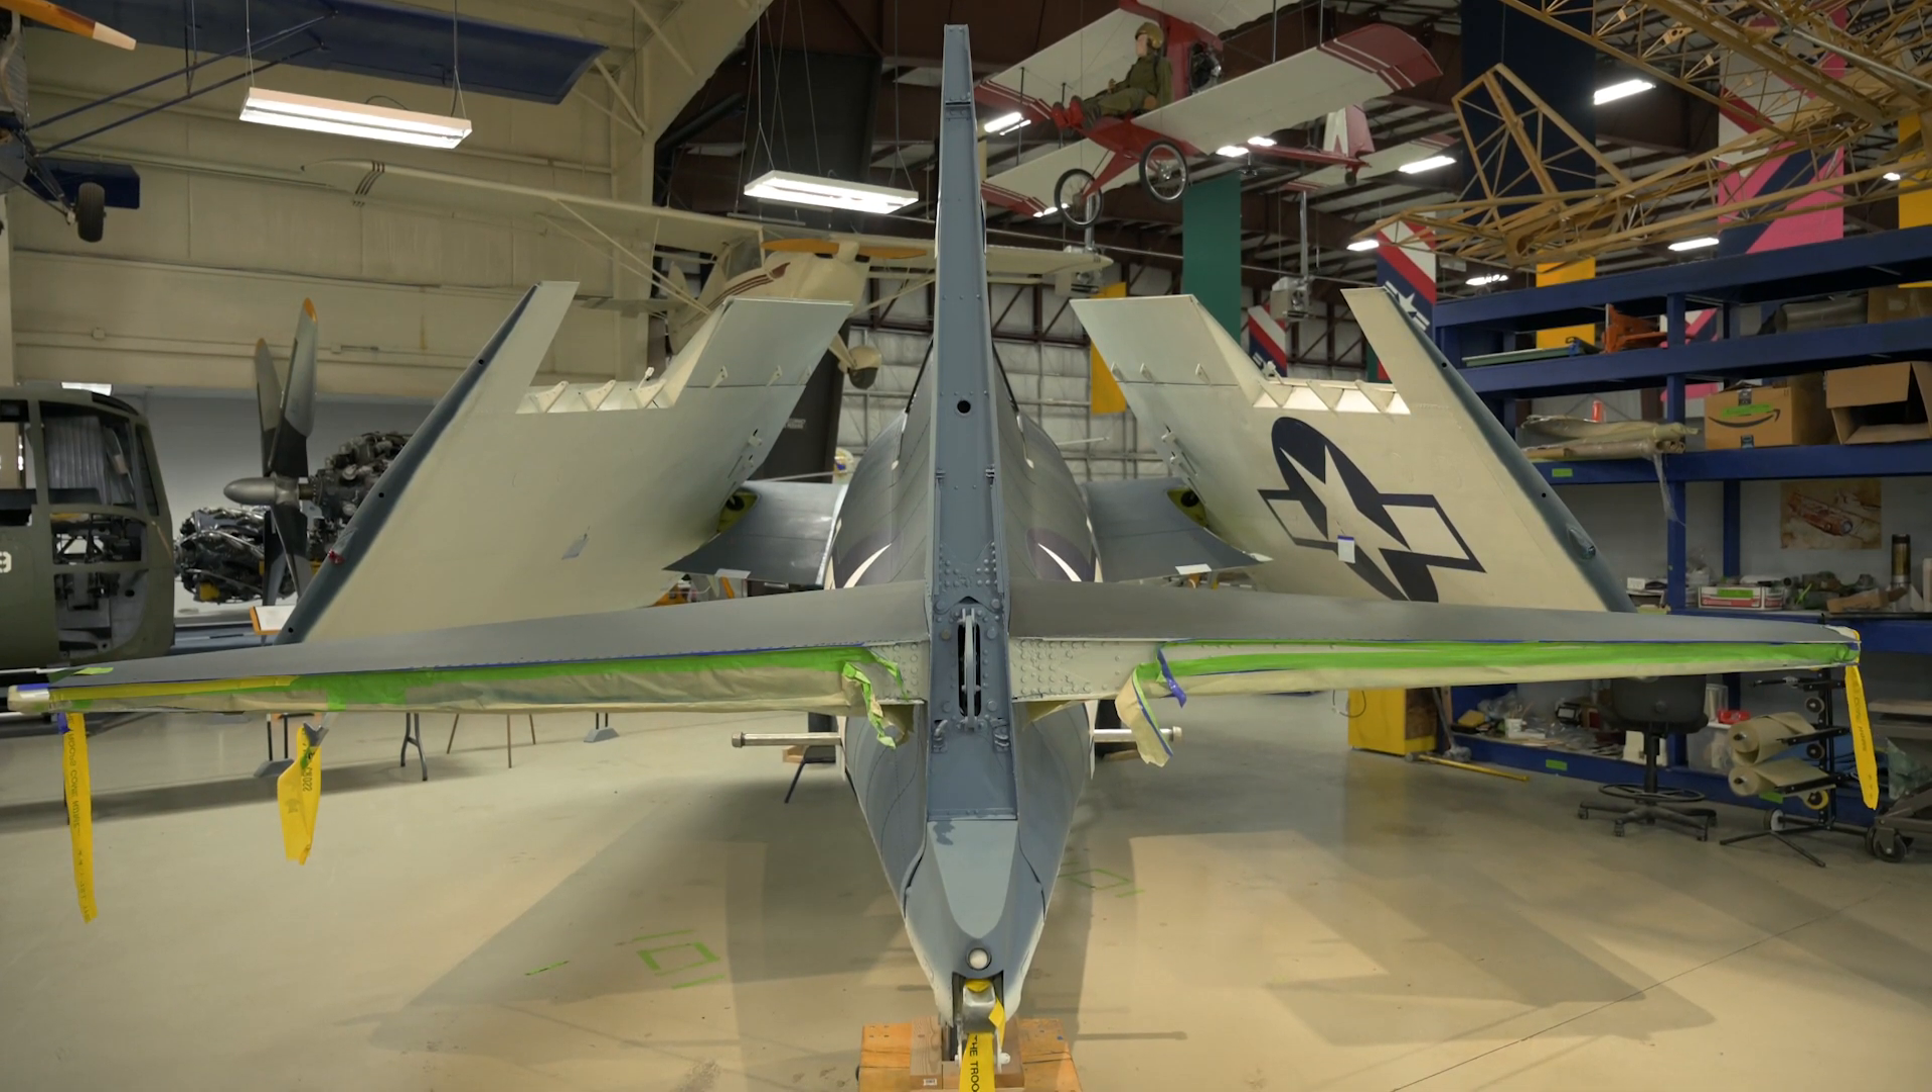Our Wildcat restoration now has both of its wings.